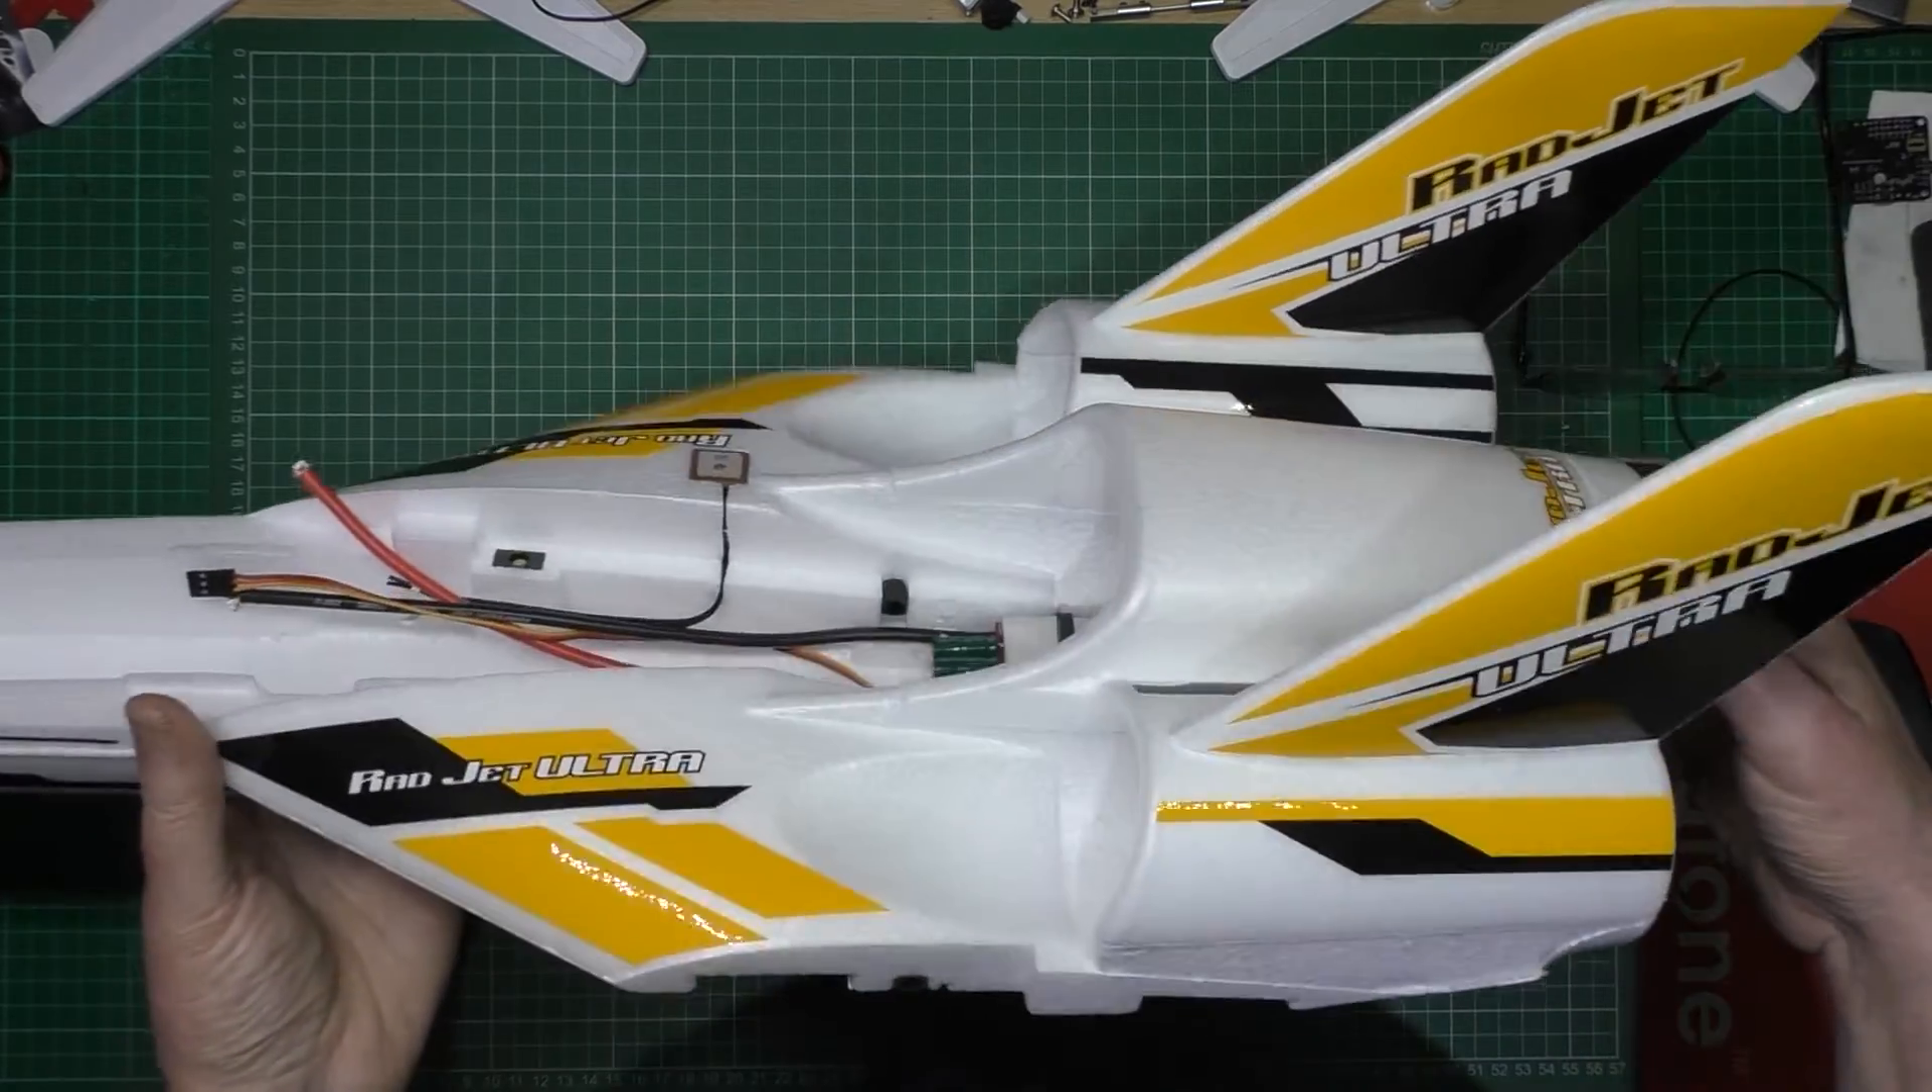The vertical stabilisers are fitted.